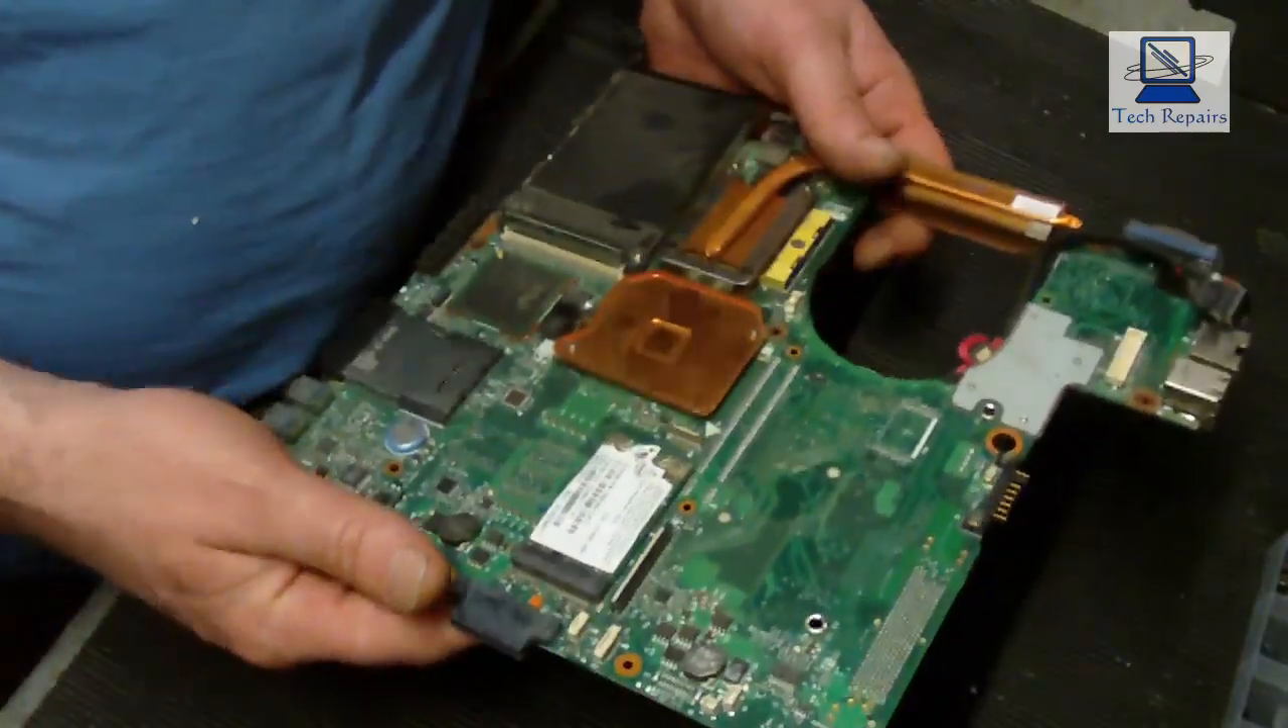So we've removed the board now.